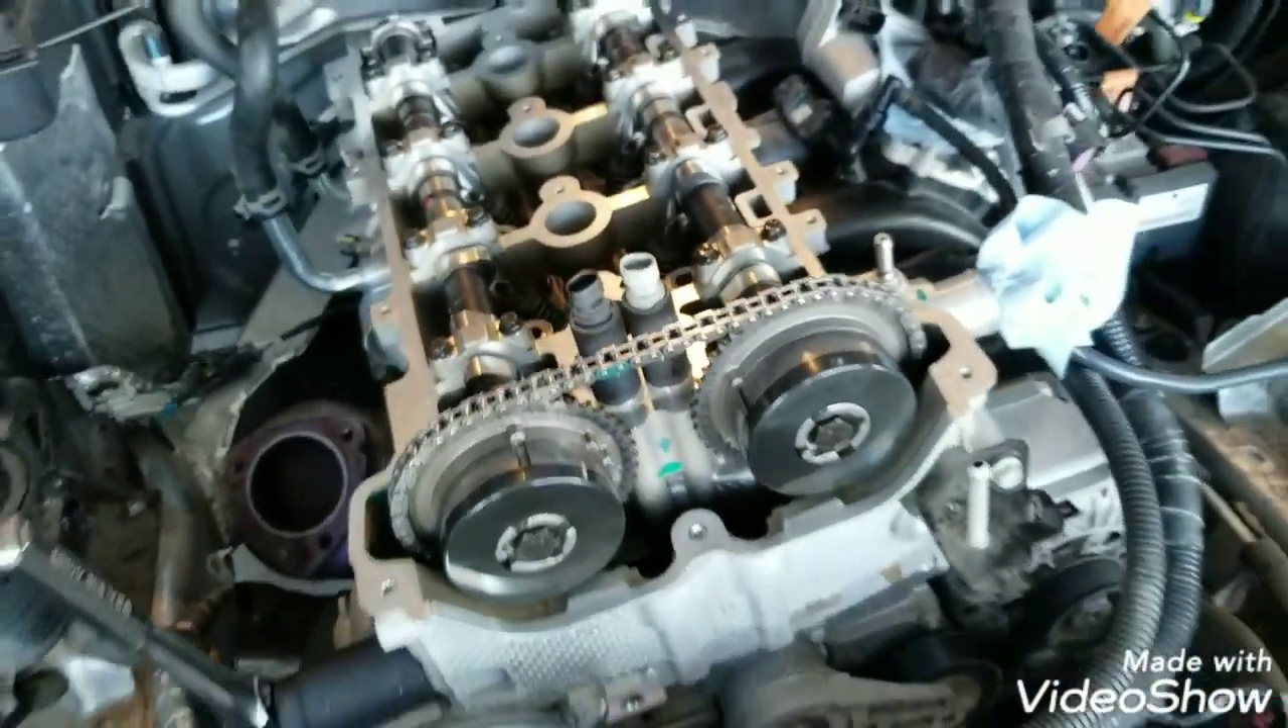So, the valve cover is off. I'm pretty surprised how clean it is.